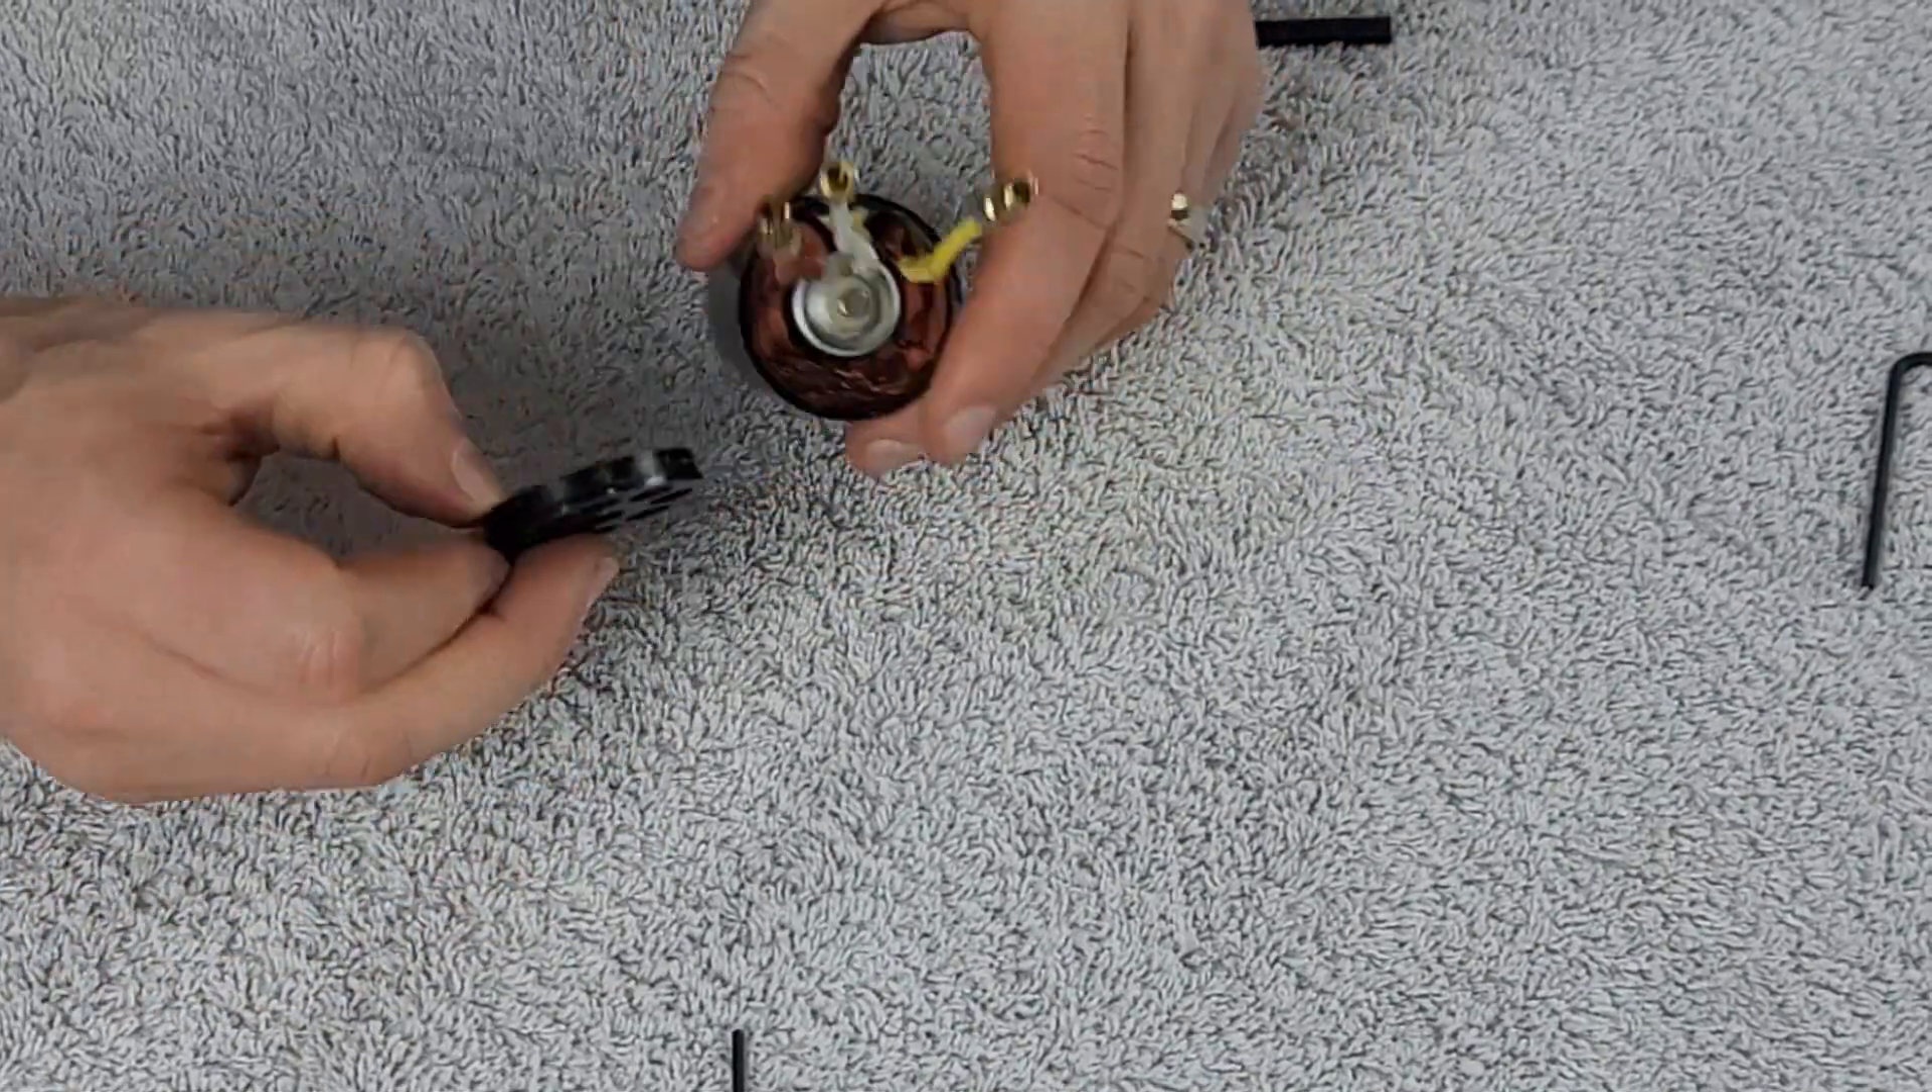We have our cap off now again.